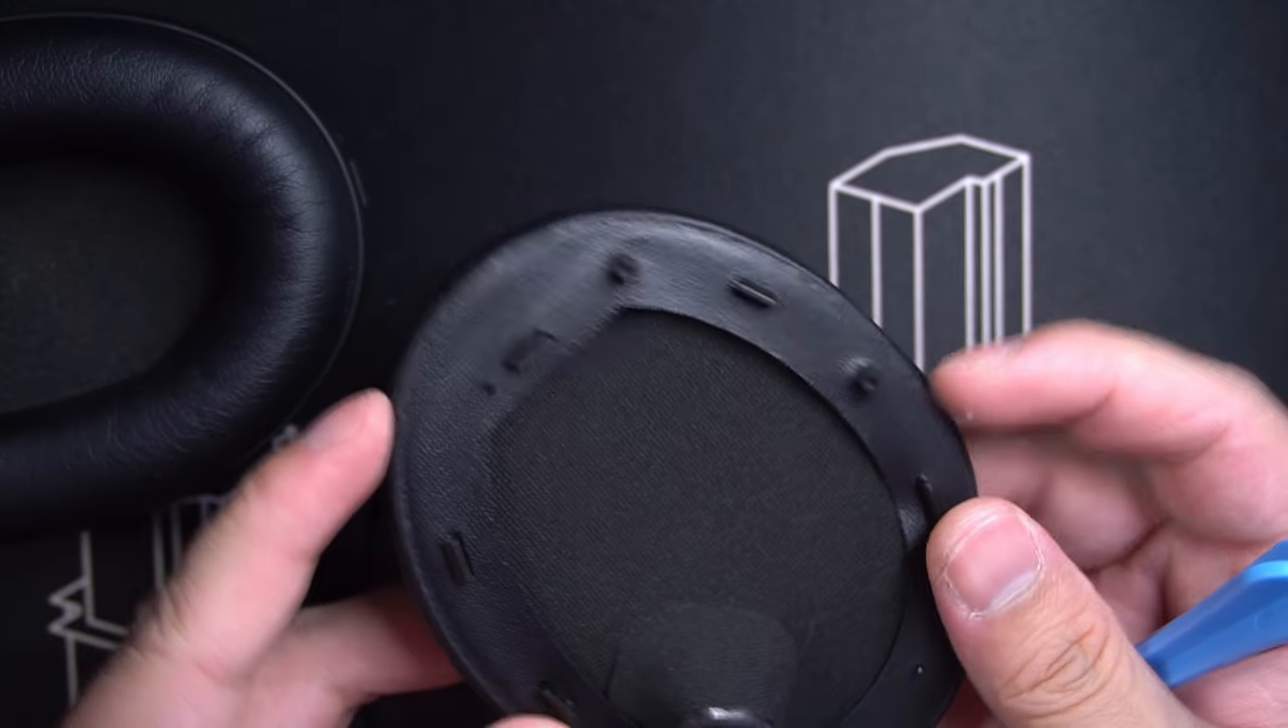So we have freed the cushion from the earcup.